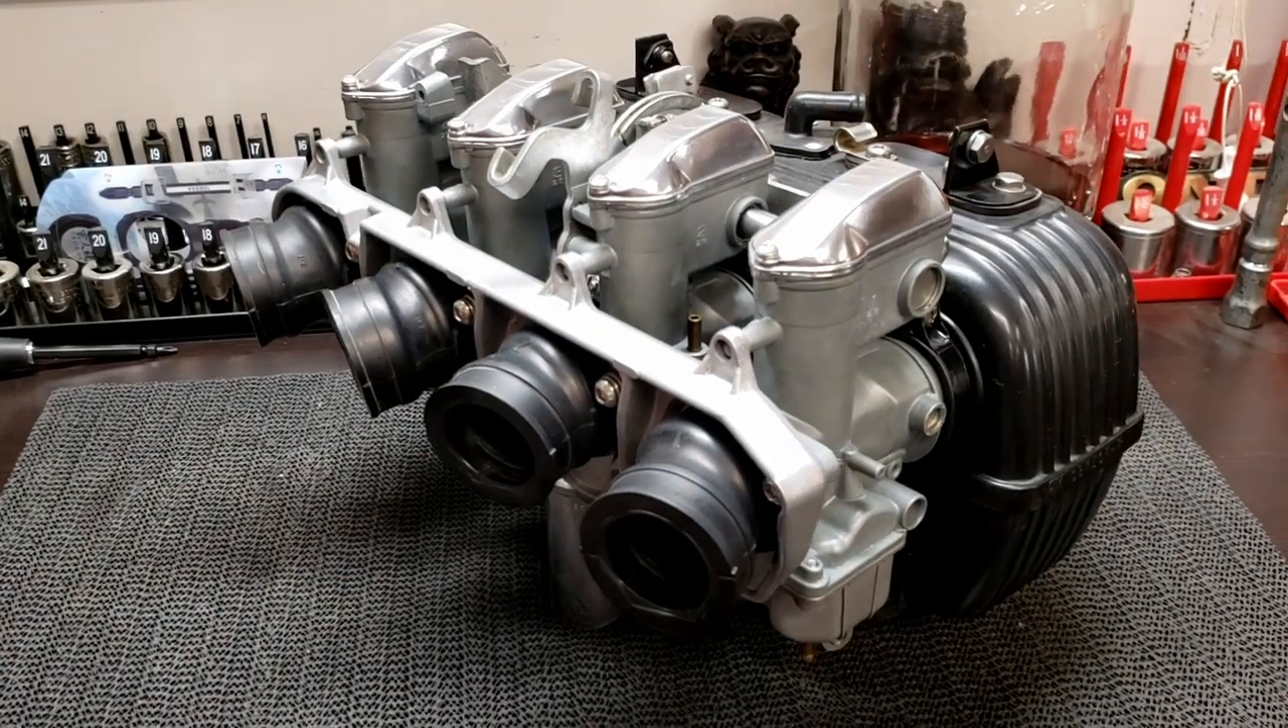So here we have all the carburetor boots on the carburetors.